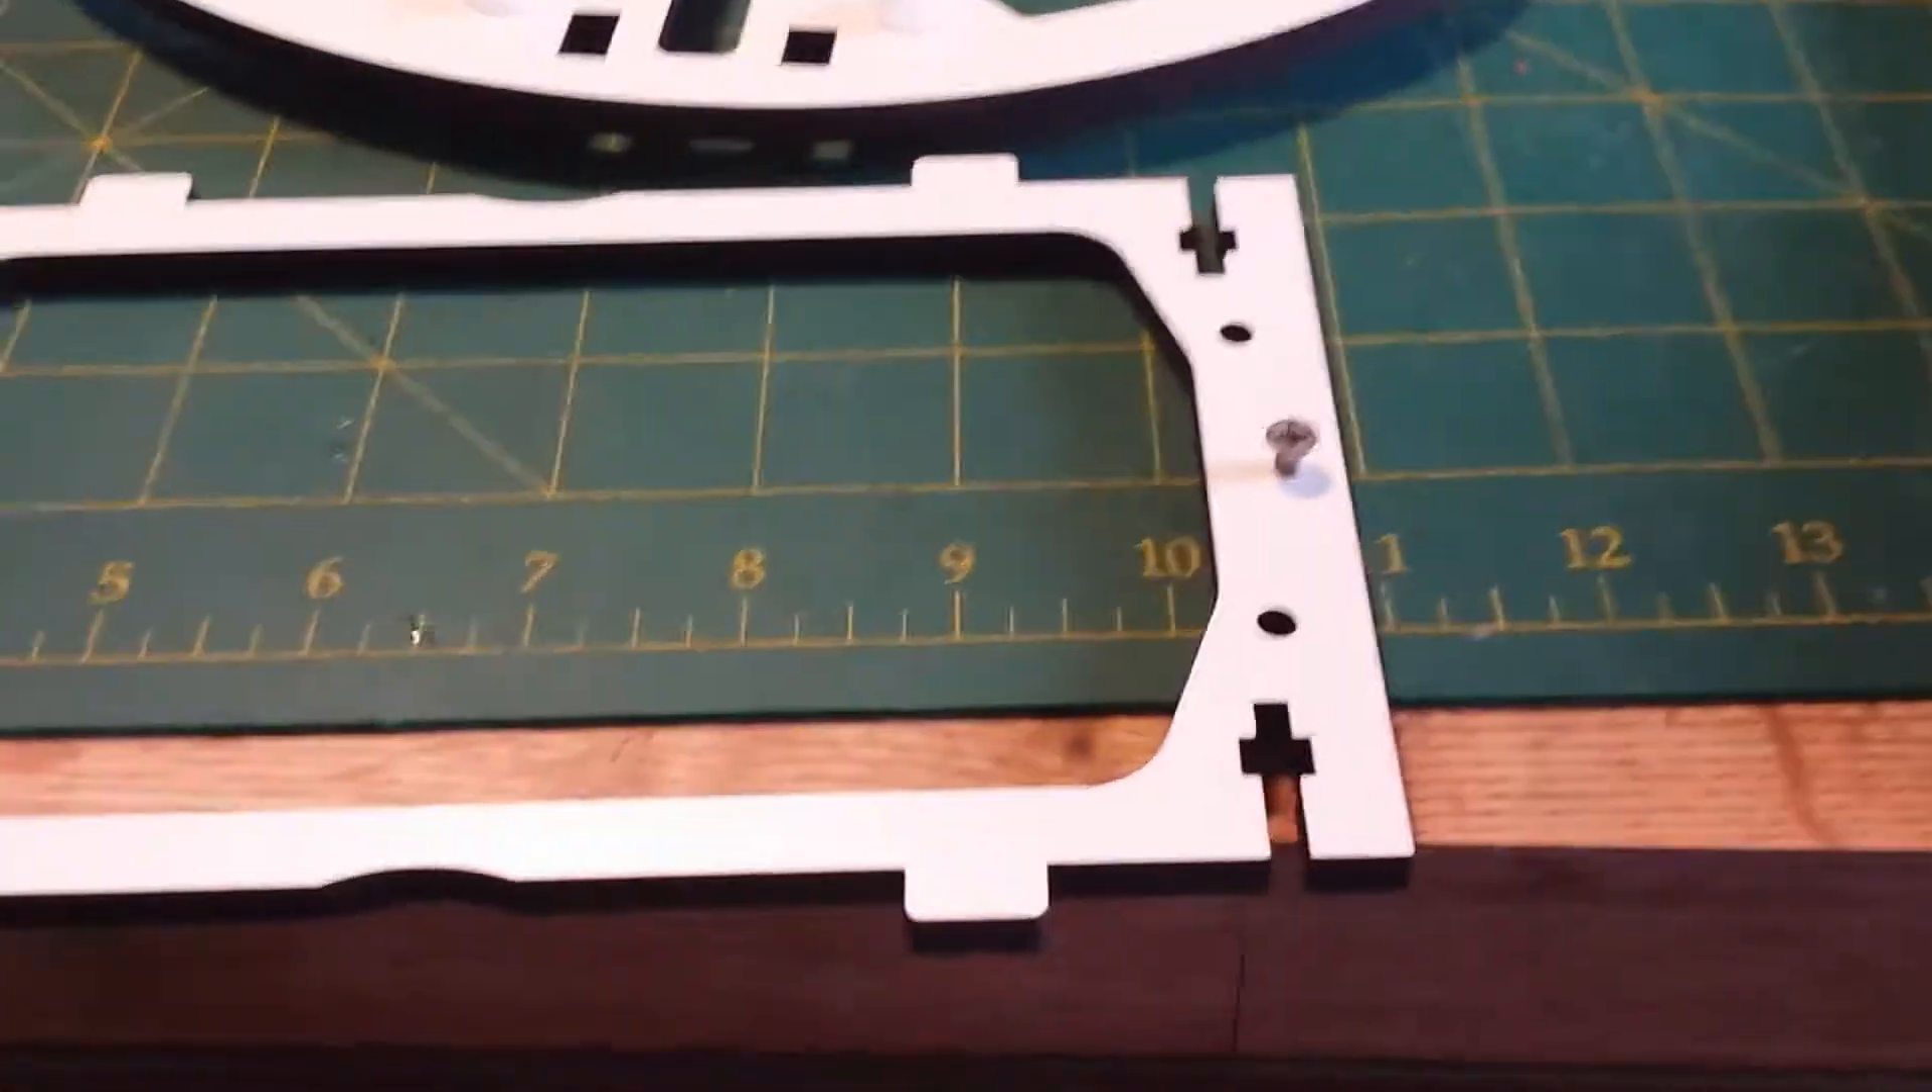I've started putting in the acrylic stop screws.